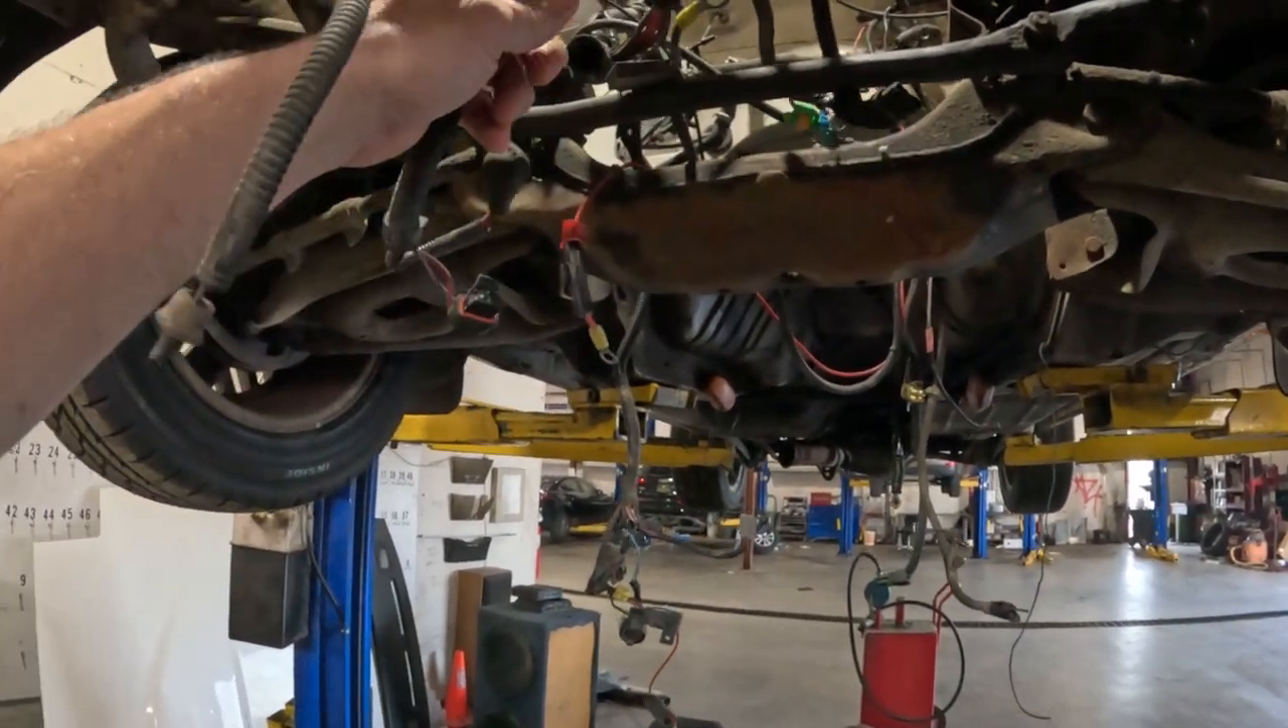We've got all these wires and everything hanging right here. And we need to get this harness out of here.